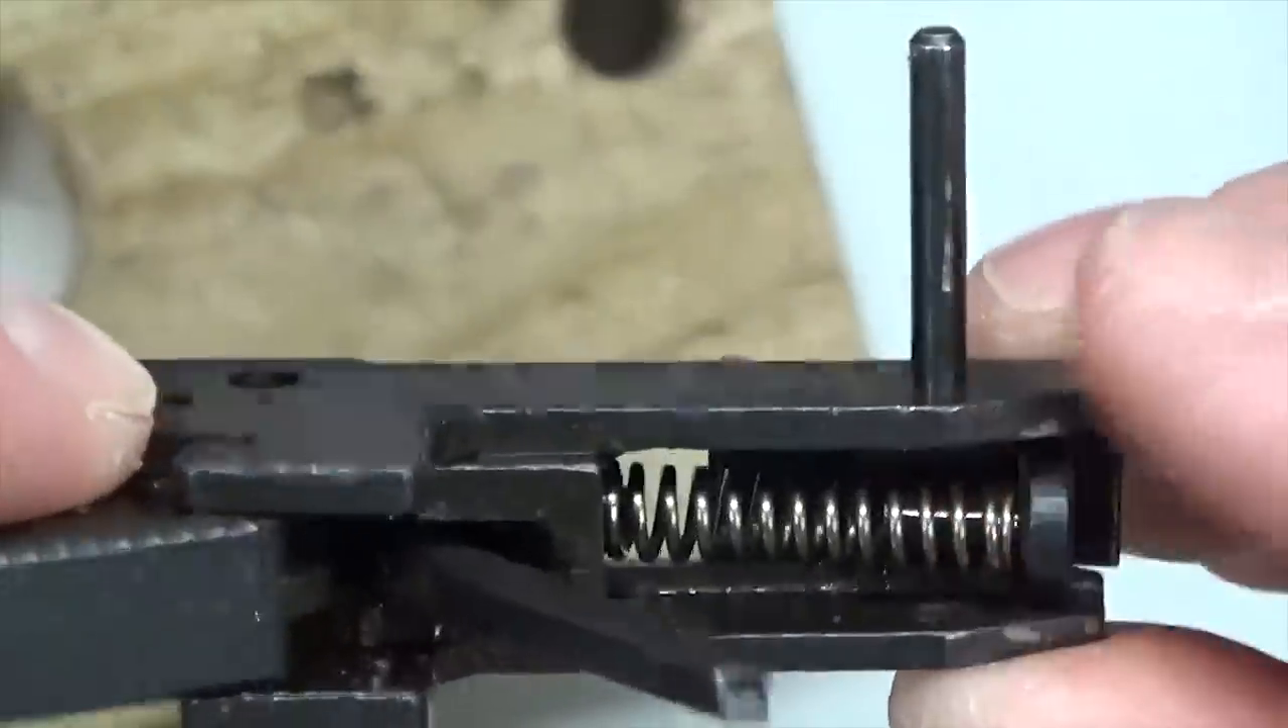So the pin is most of the way out actually so you can pull it the pin all the way out or you can leave it just like that.